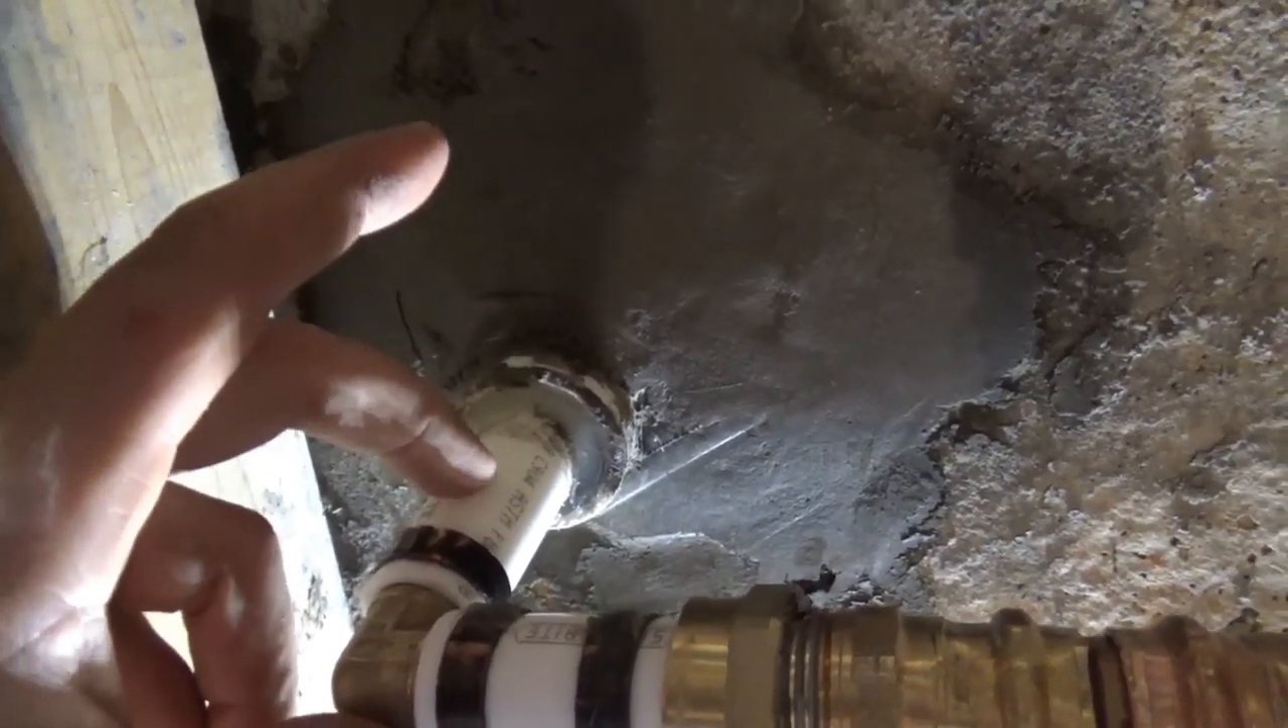Alright, so we've got the hydraulic cement in place. We've got our pipe coming through the wall.